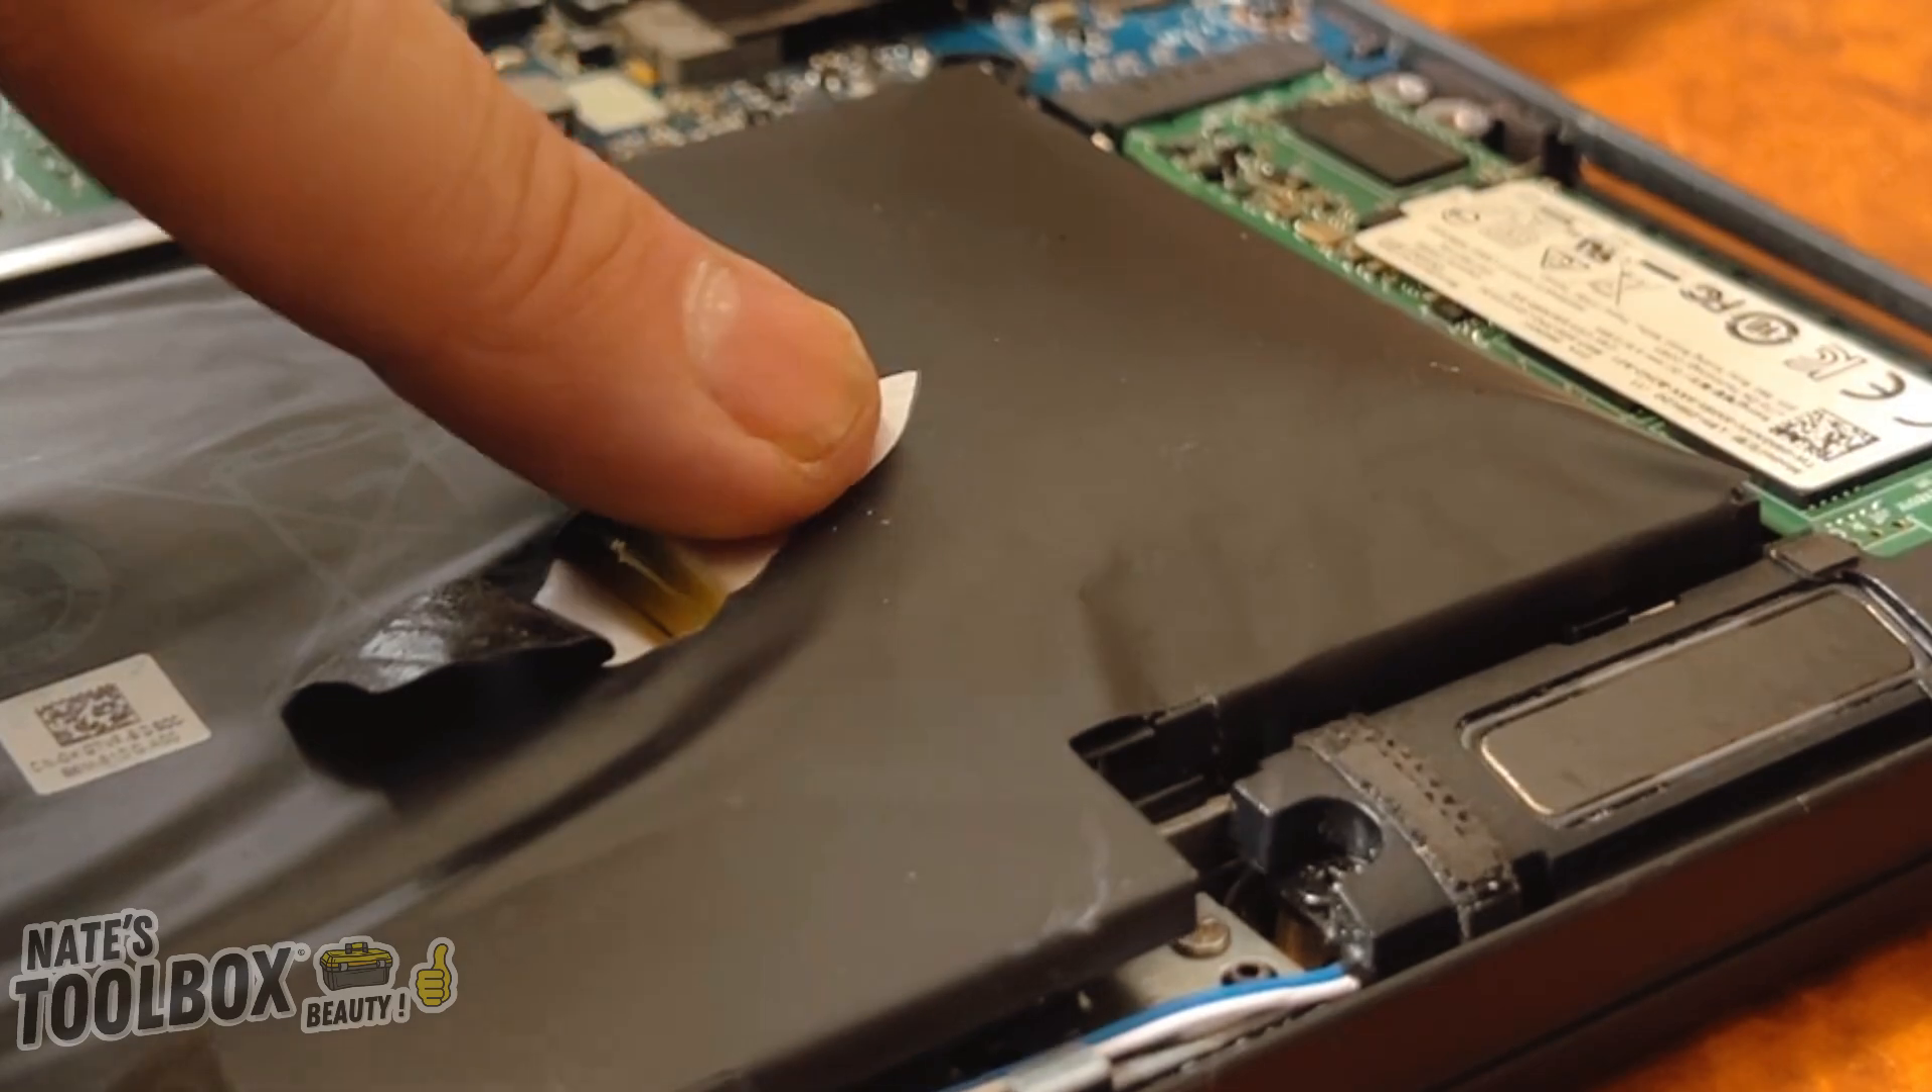Now we've got our battery exposed.